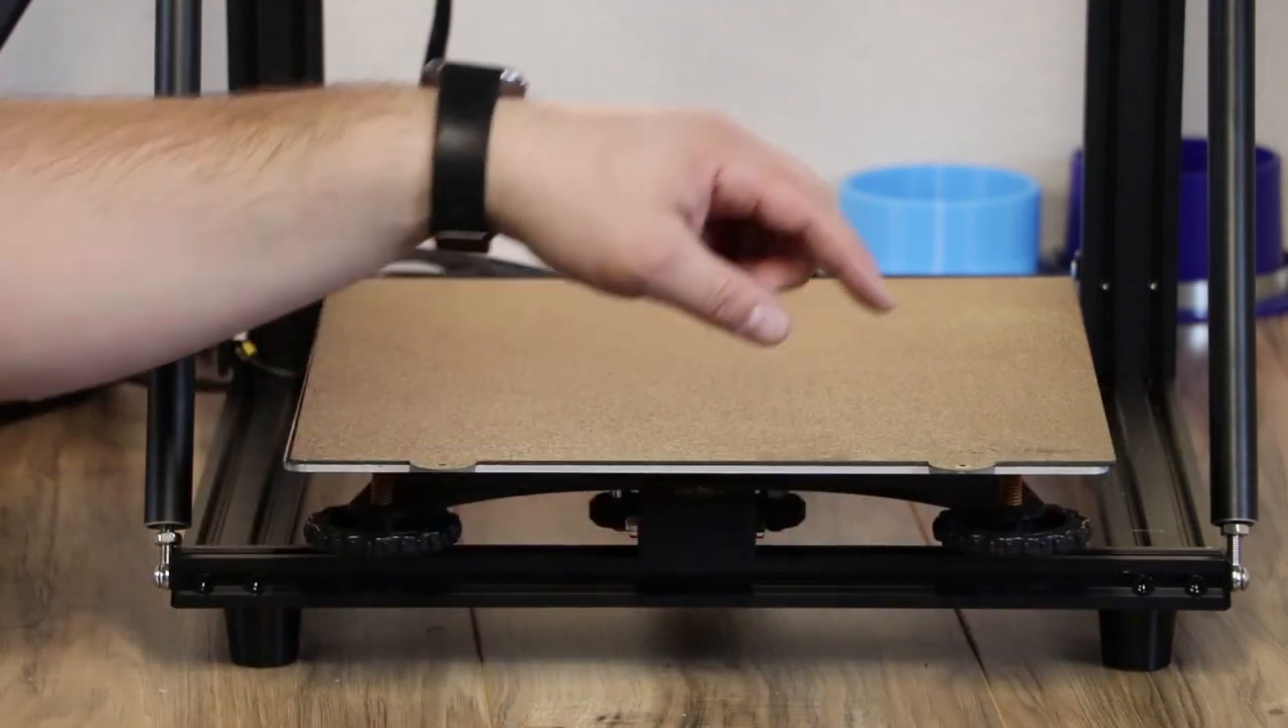And that is it. Now your flex plate is installed.